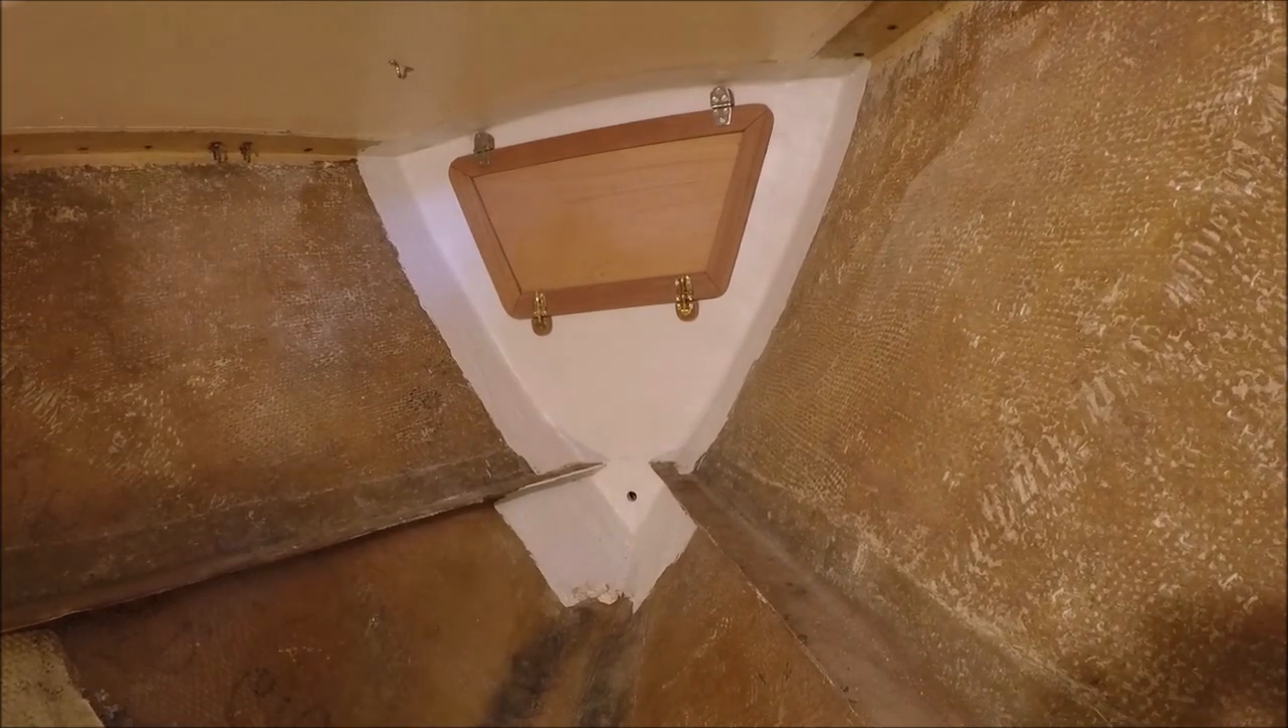We've got the chainlocker bulkhead in and the door made for it.